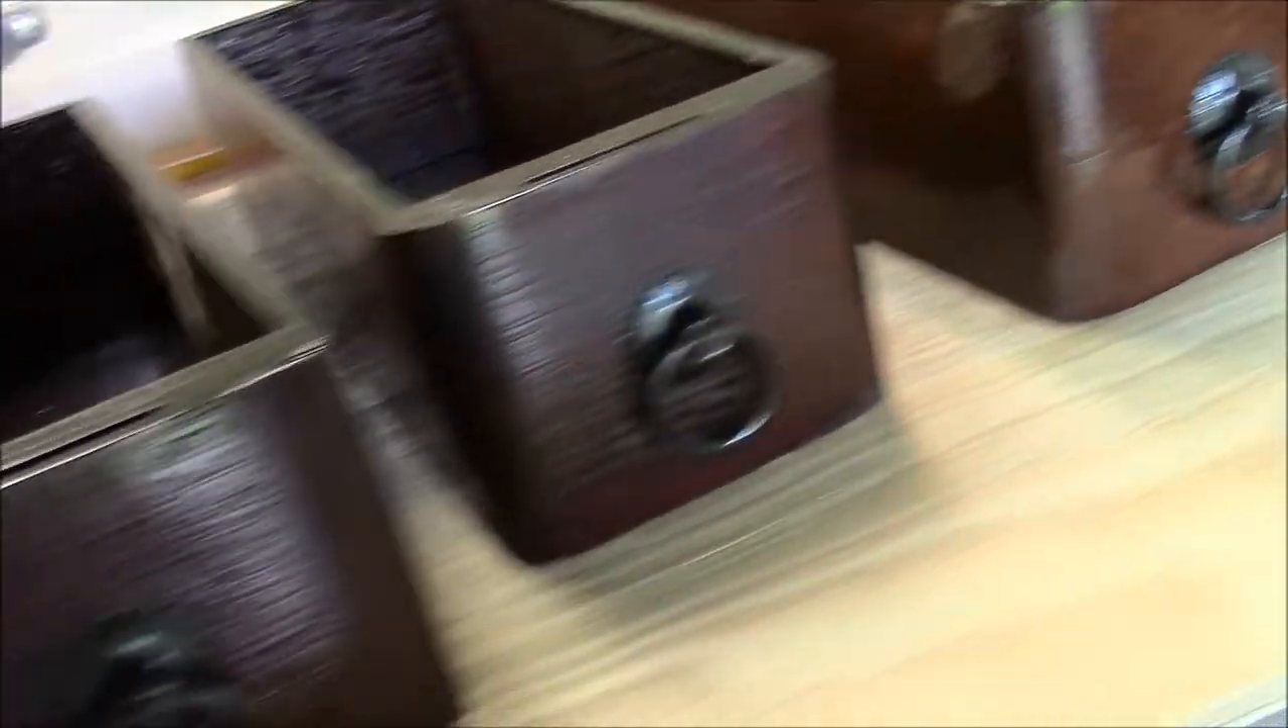I want to show you the drawers, I just got the hardware back on the drawers.